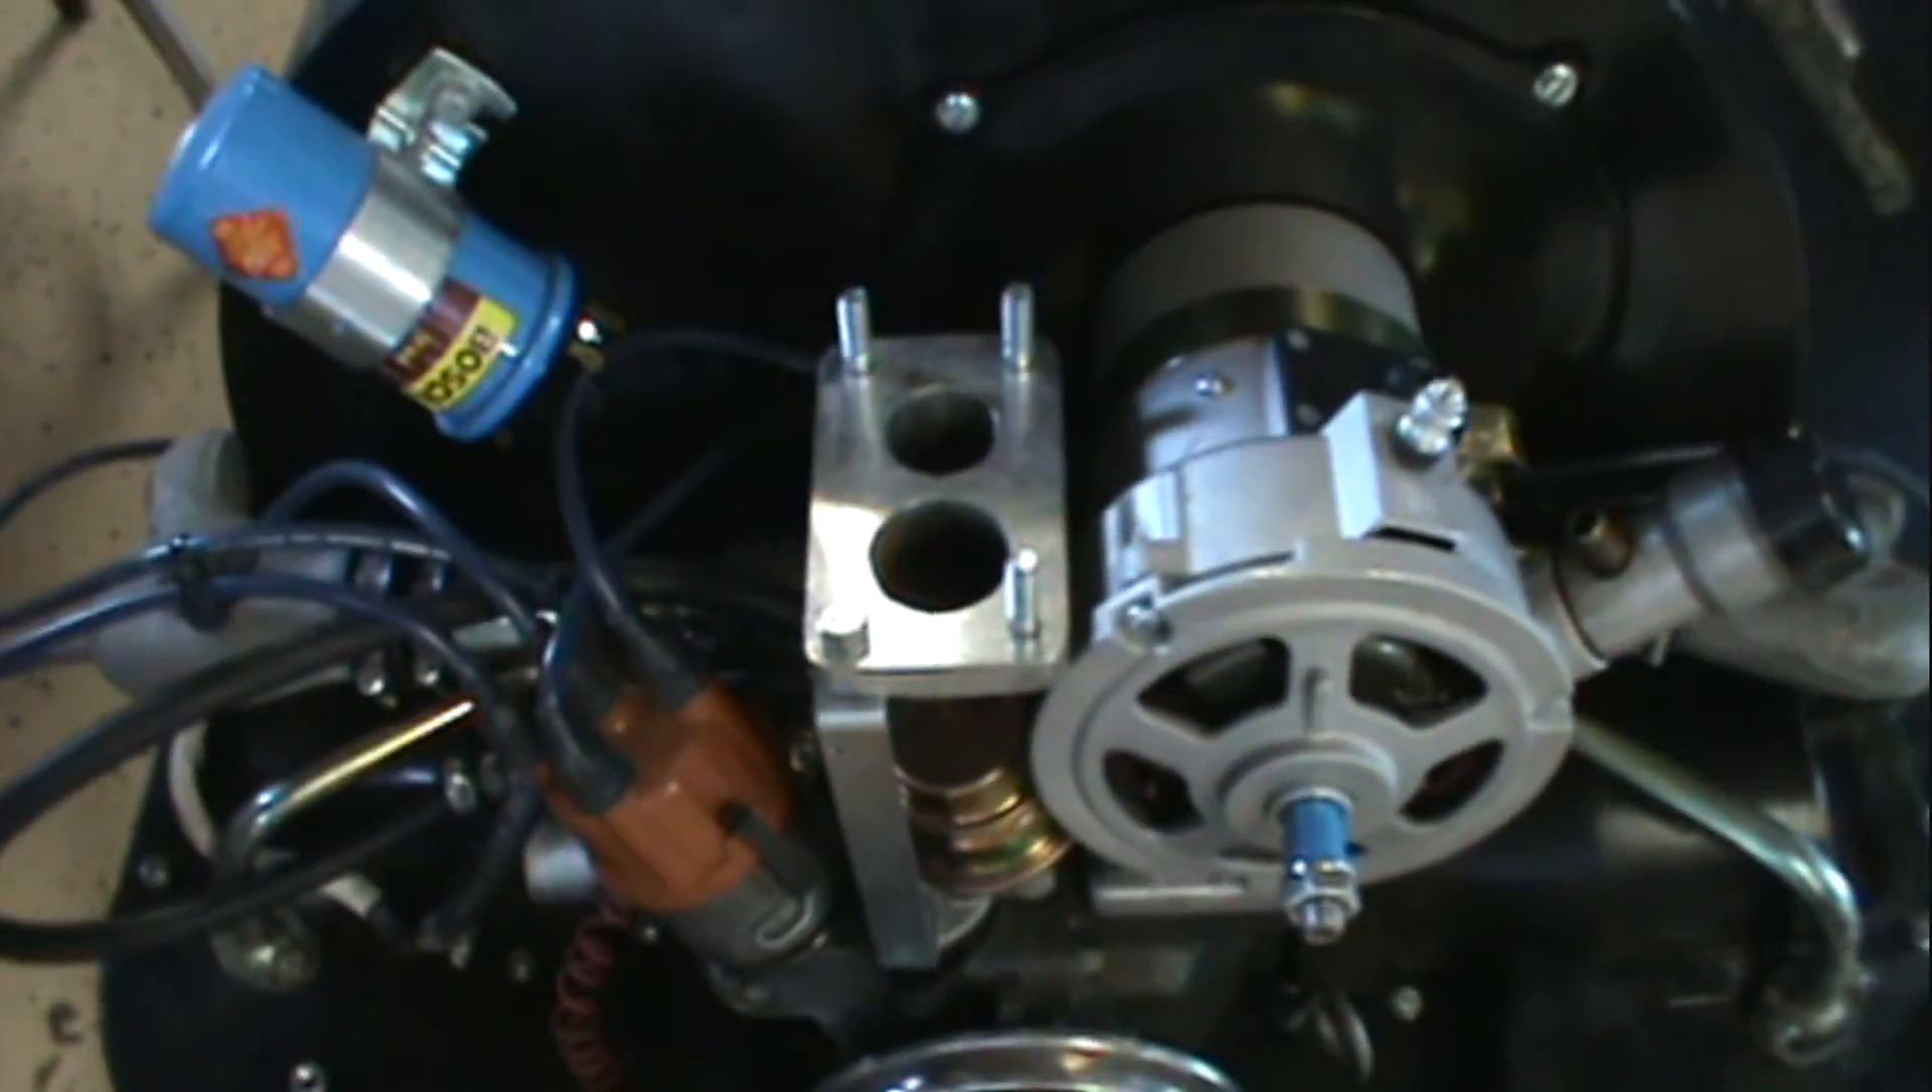I still gotta put the carburetor on.